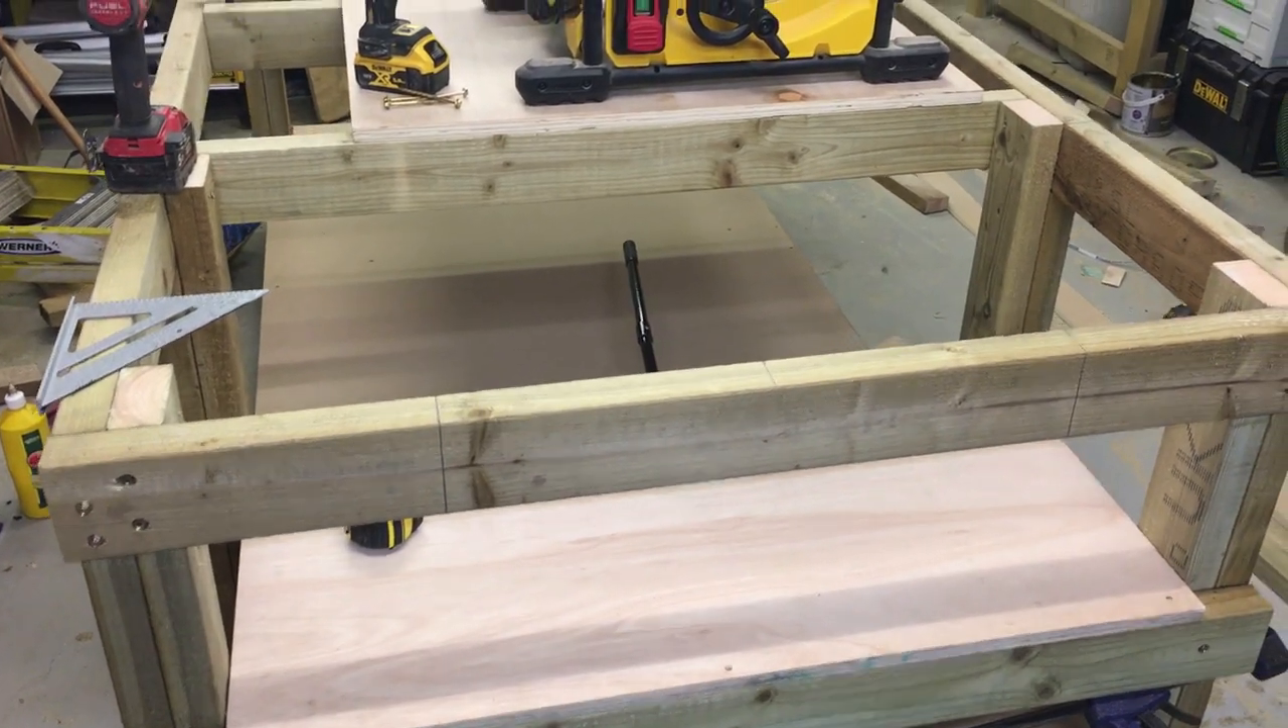All right guys I just I've got the shelf in roughly where I think it should be.